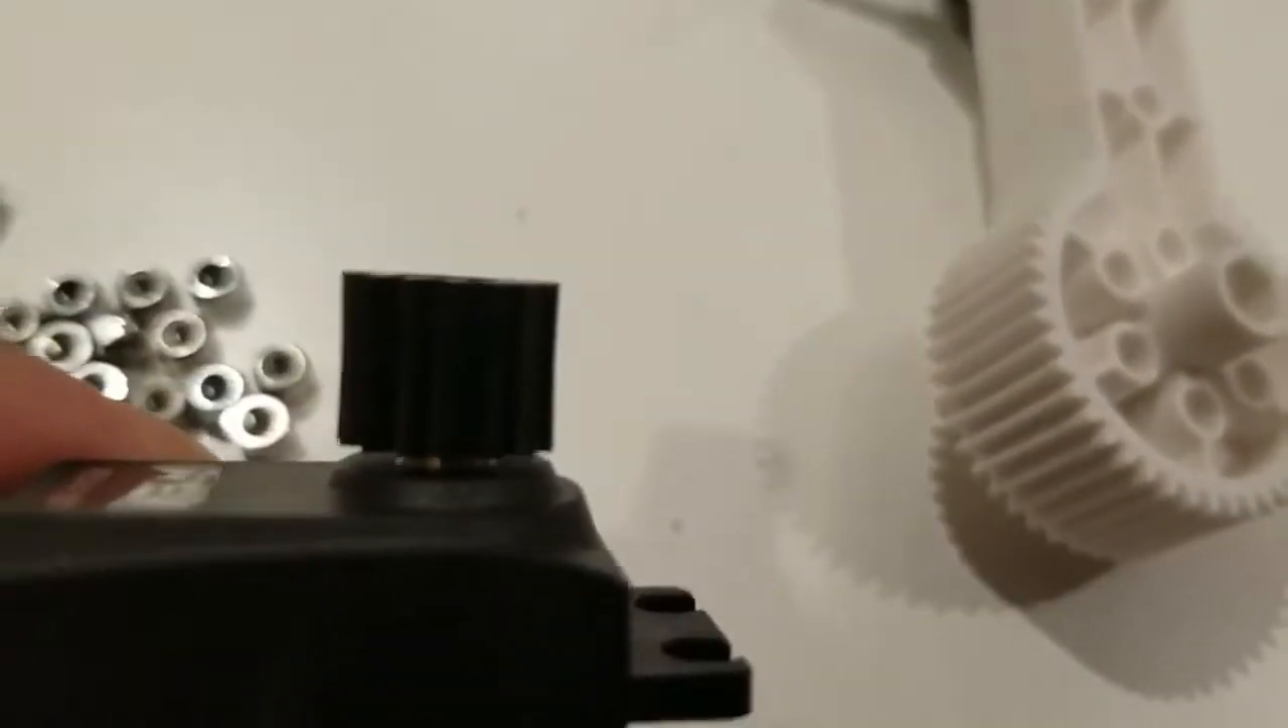So you should see that the servo gear is on the servo pretty nicely.